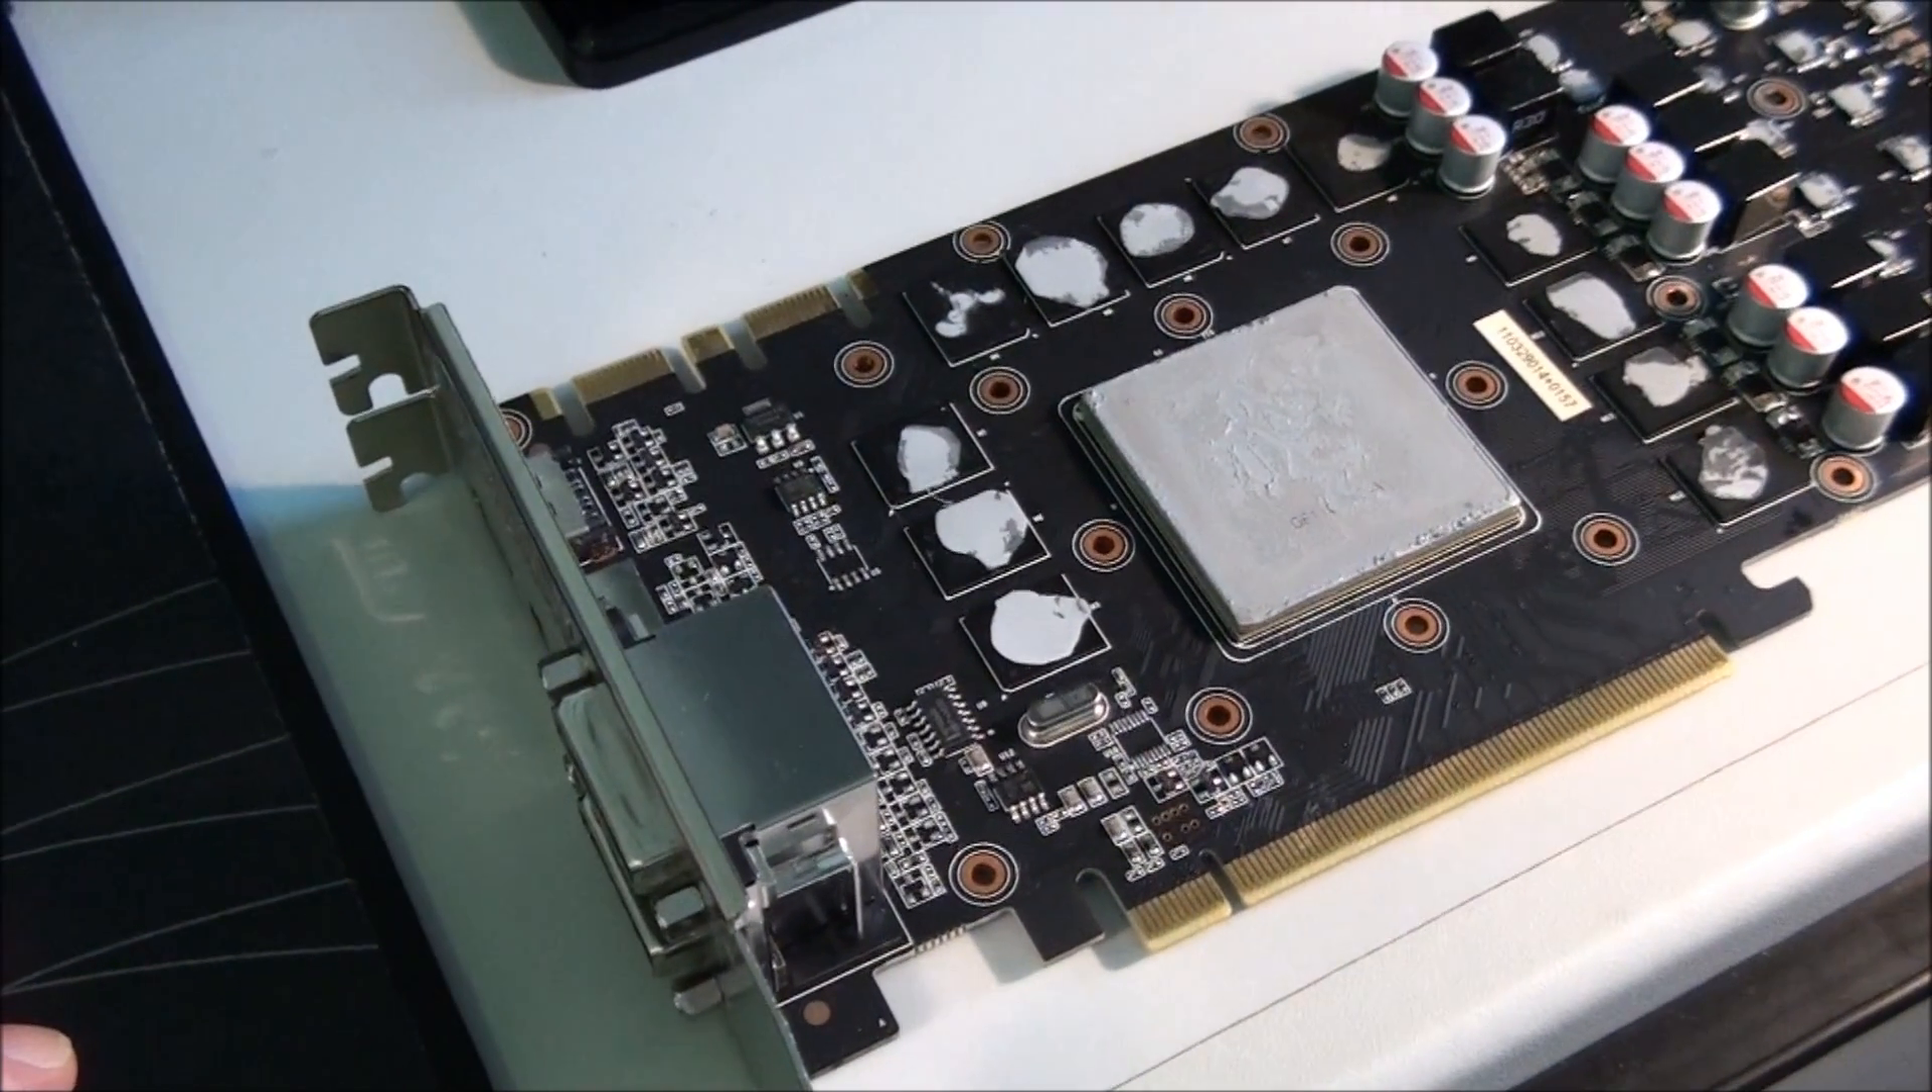OK so here's the faulty graphics card. Just sitting down here on the ground ready for me to put the stock cooler back on it and send it back.